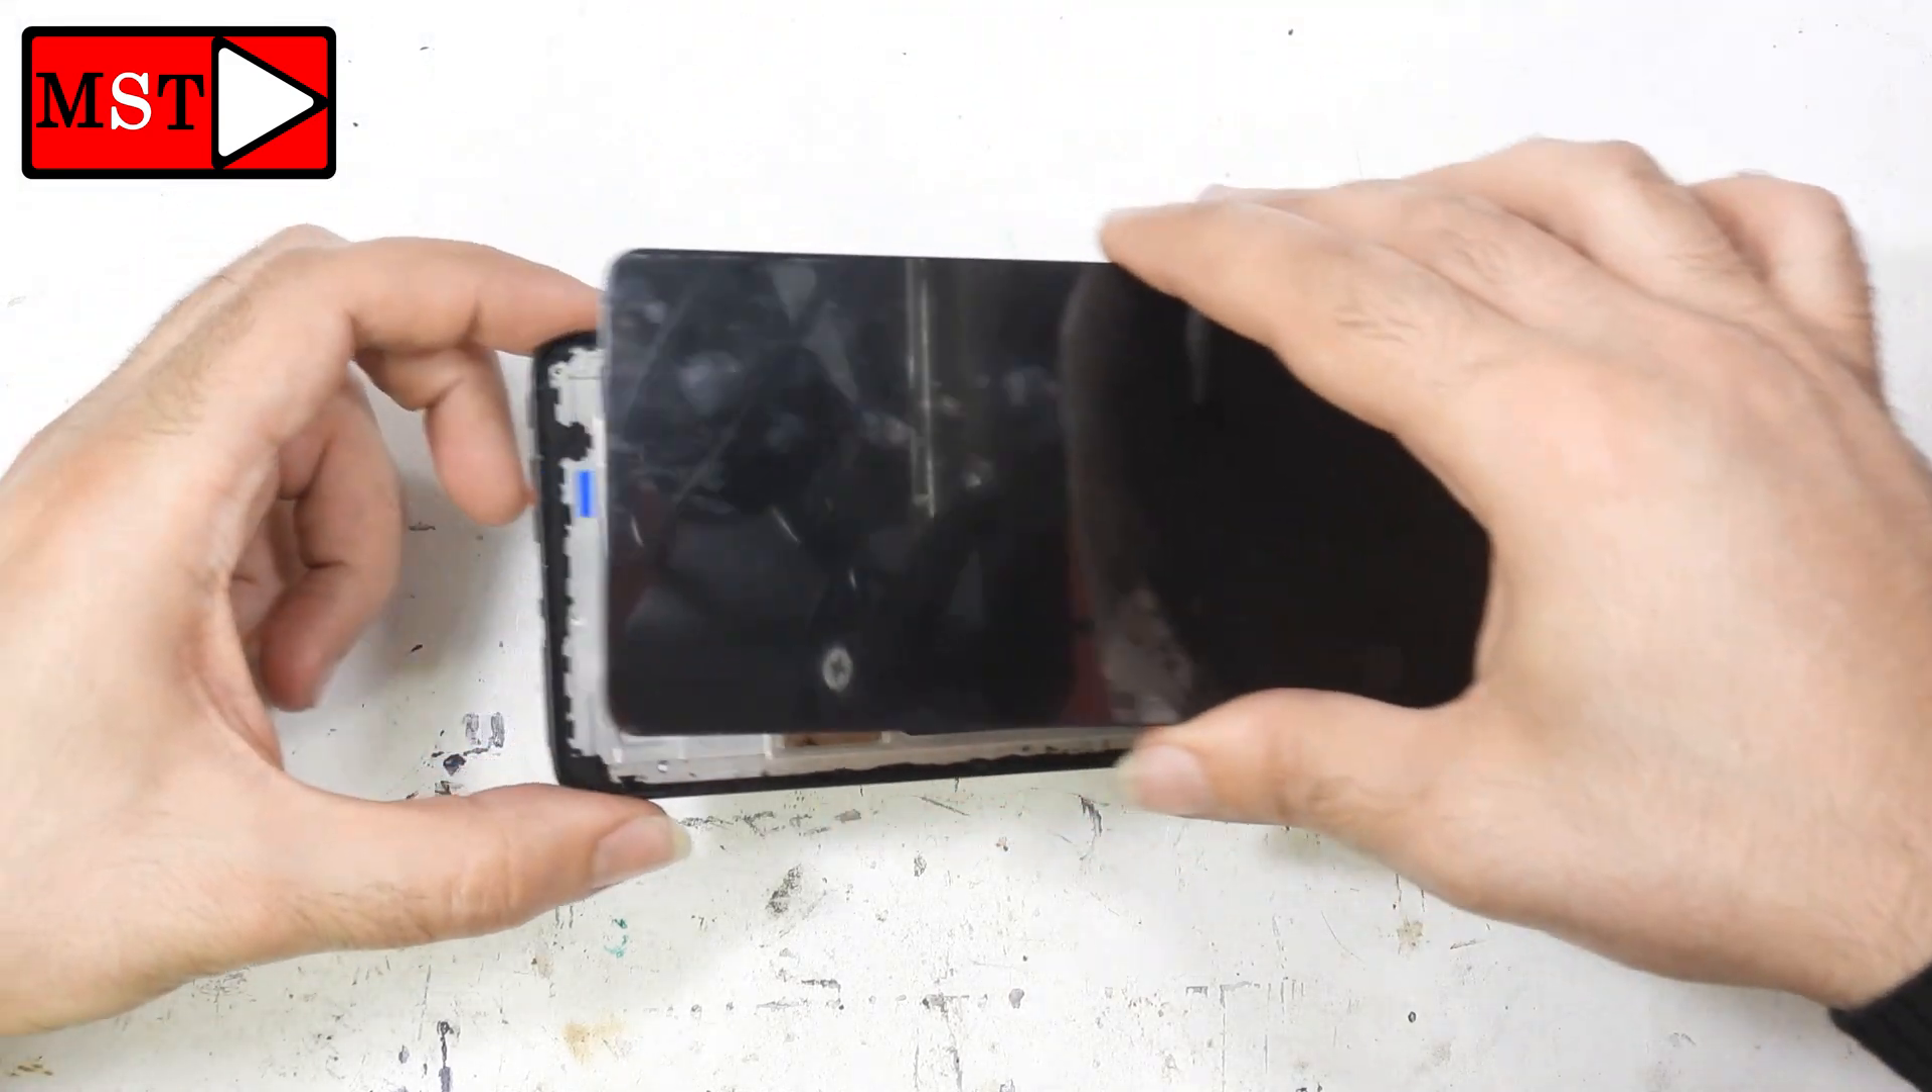The screen is not fit fit exactly with straight line with the frame.